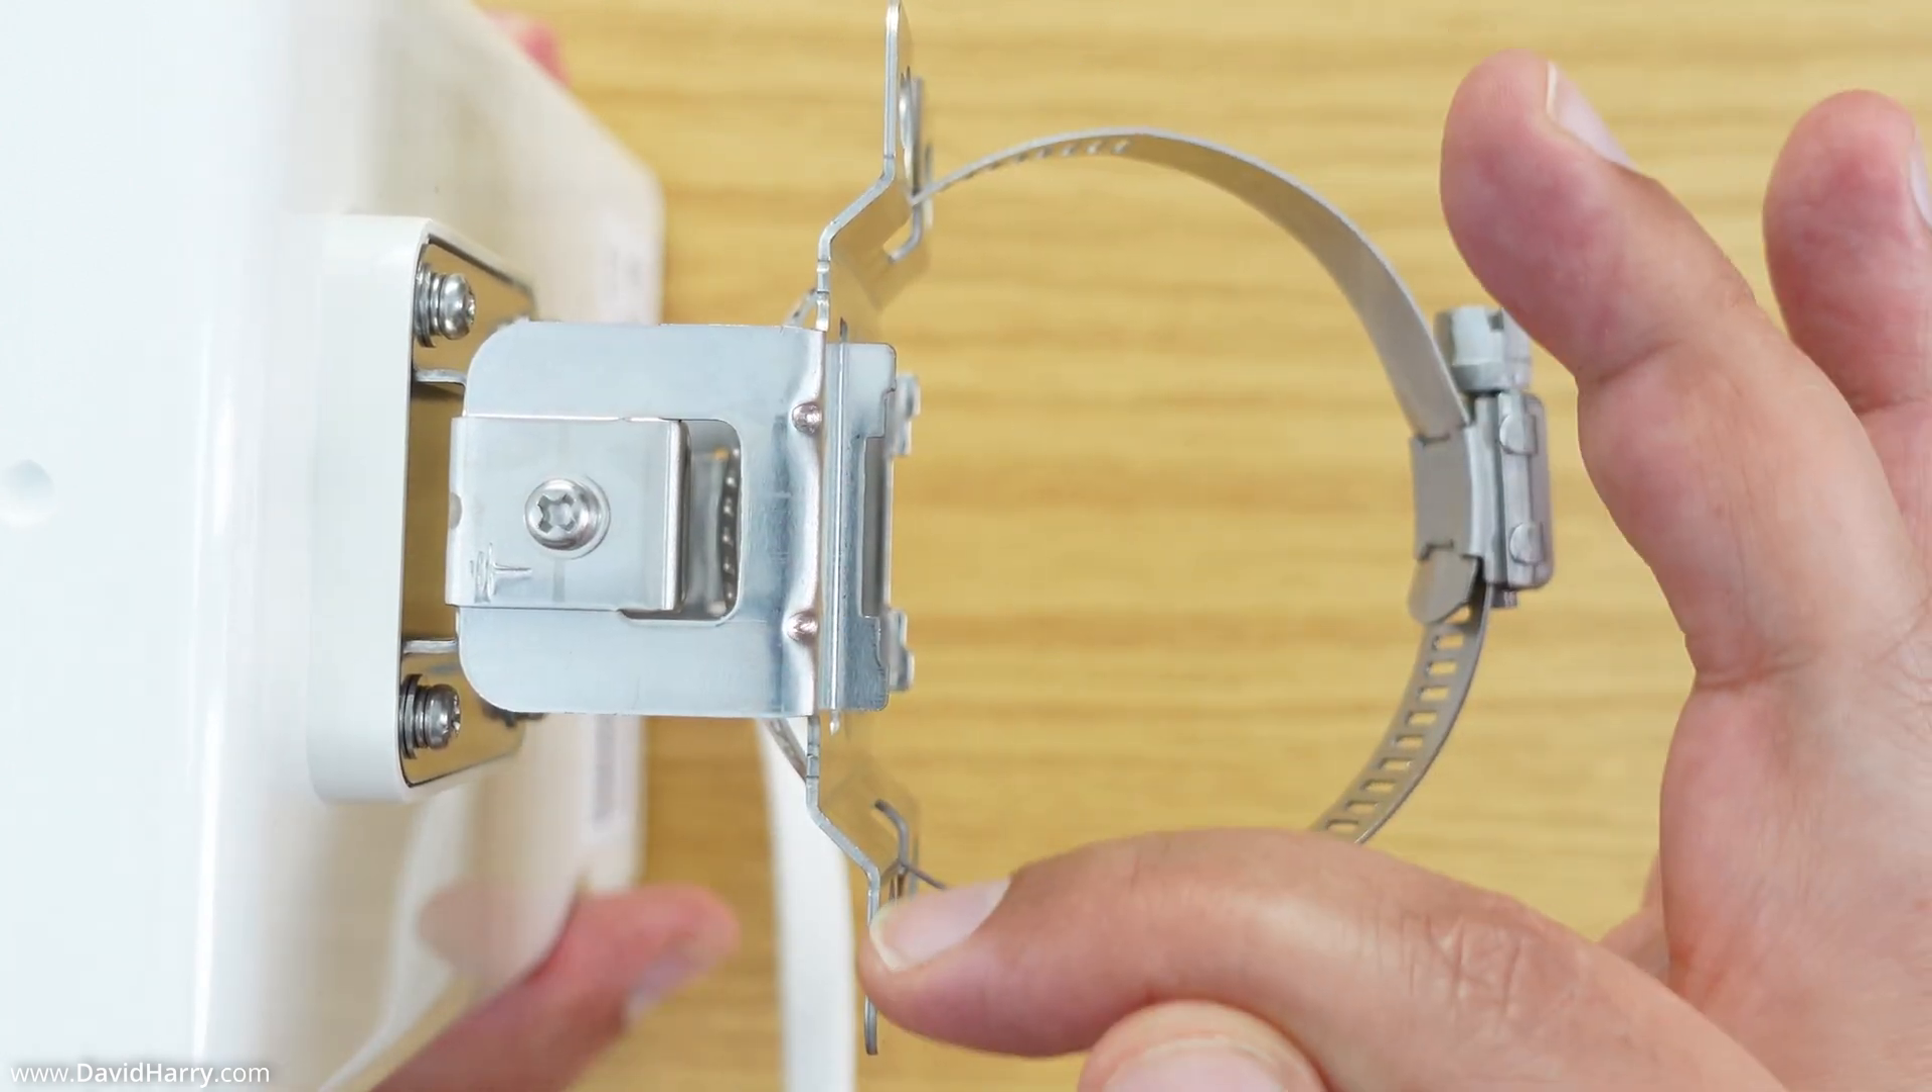The metal ring is just looped its way right the way through the back plate there.